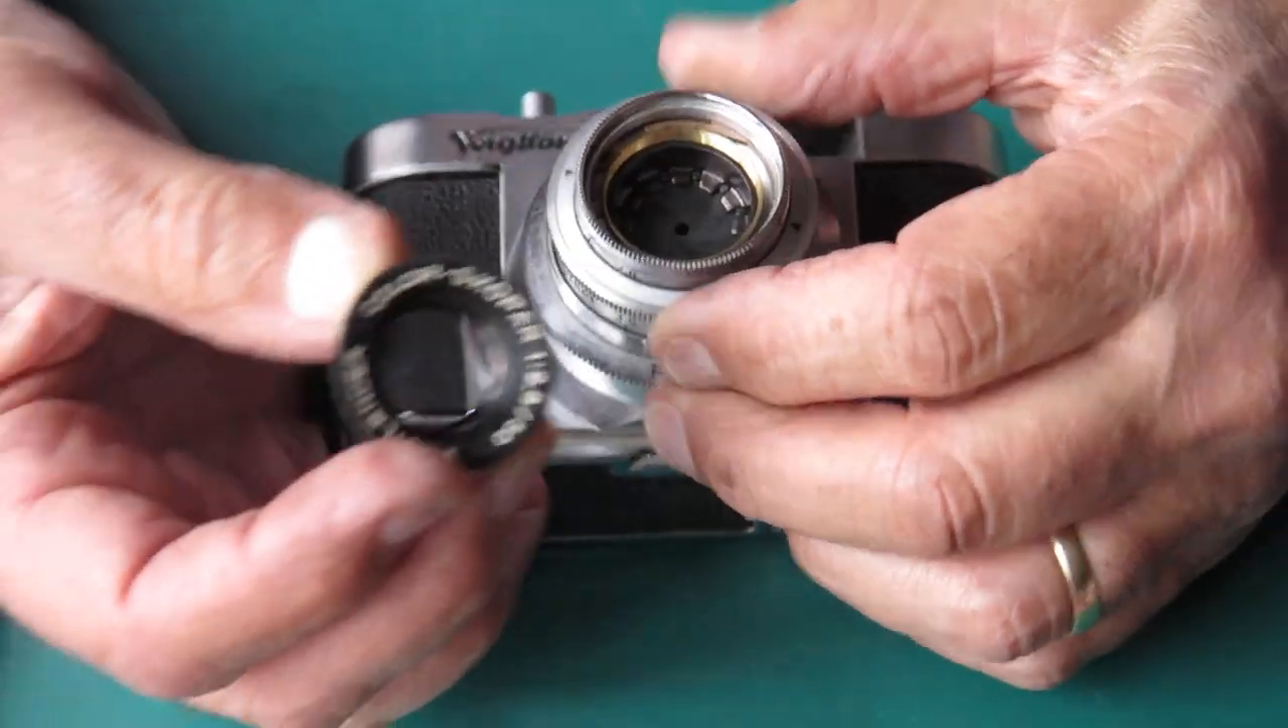Well, the whole front lens group came out.